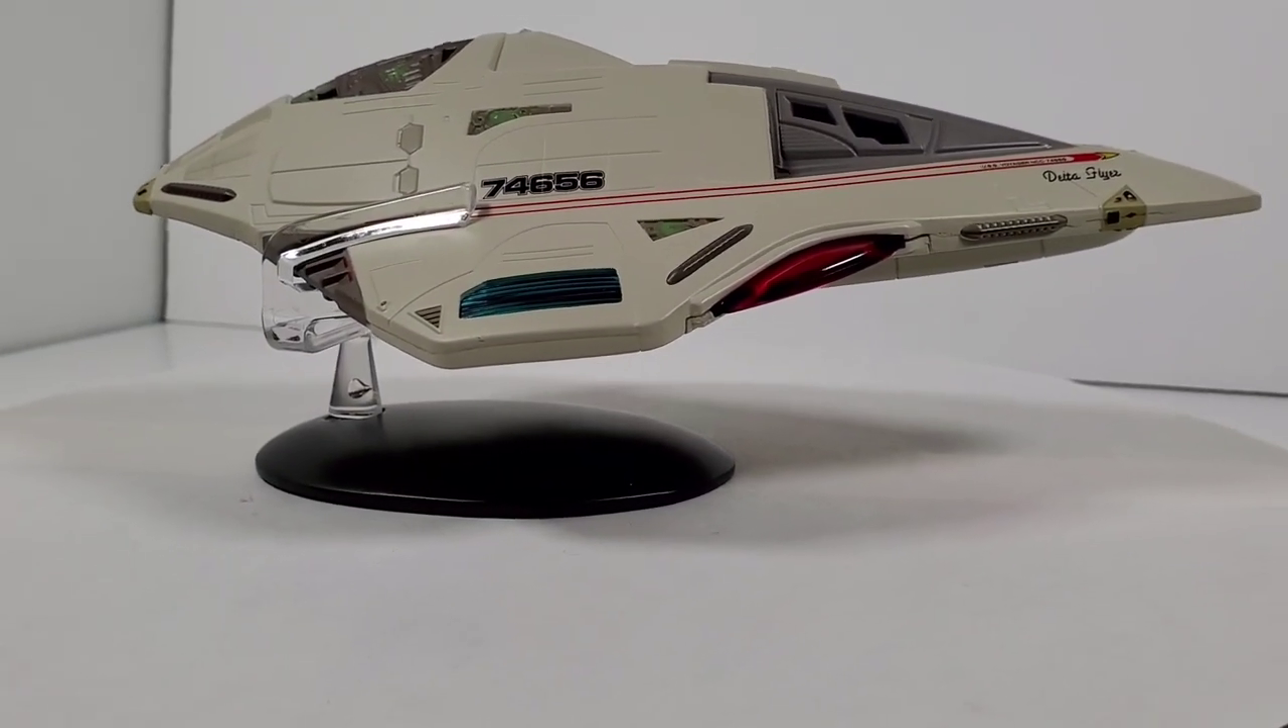Look how much of the ship is hanging off.